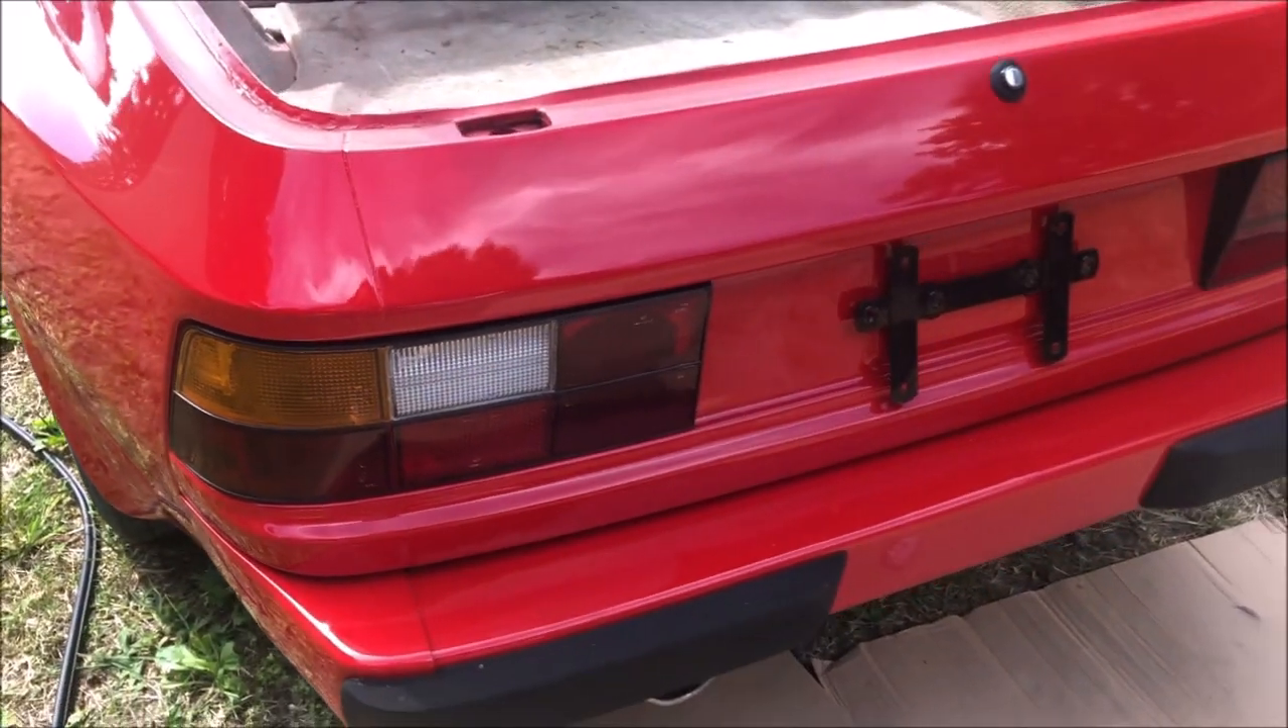TJ's got the lights and the bumper installed now we also got rid of some of the overspray that was underneath here.